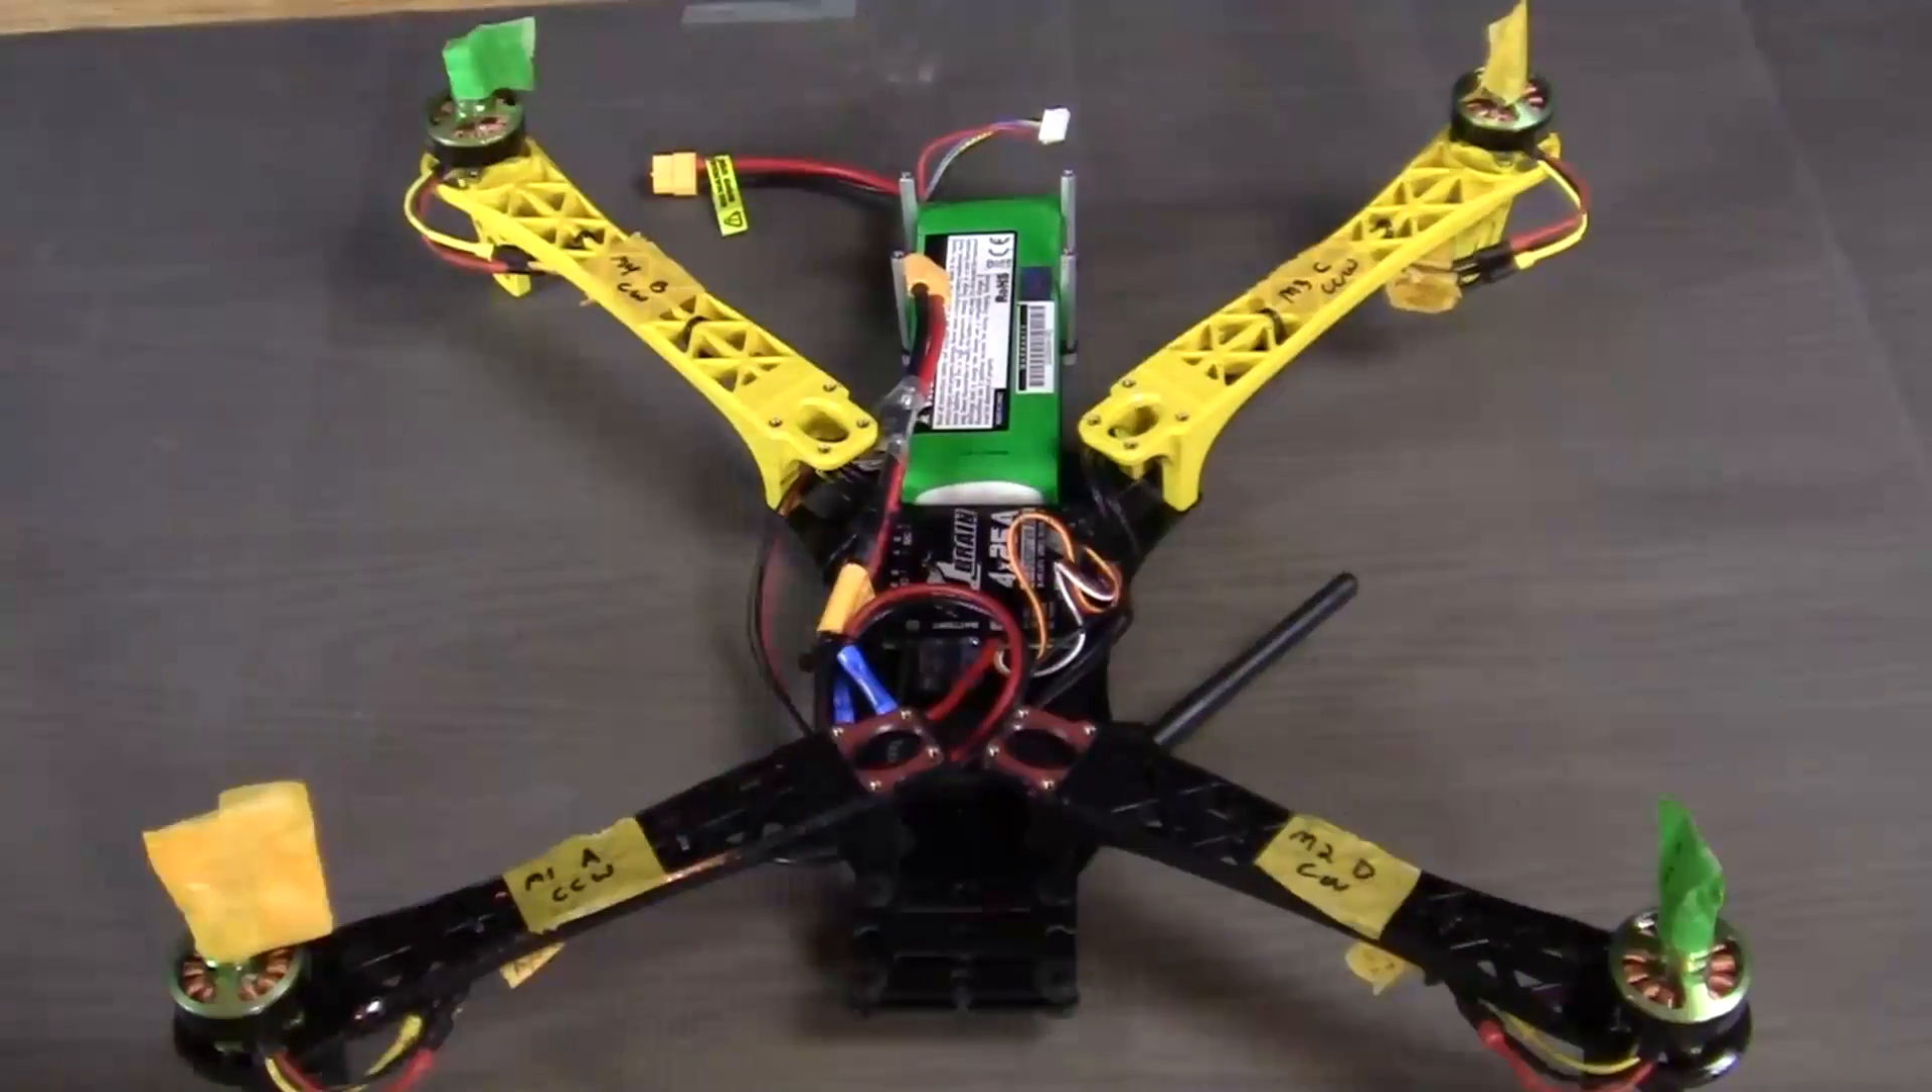First of all, we assembled our four motors on the end of the booms.